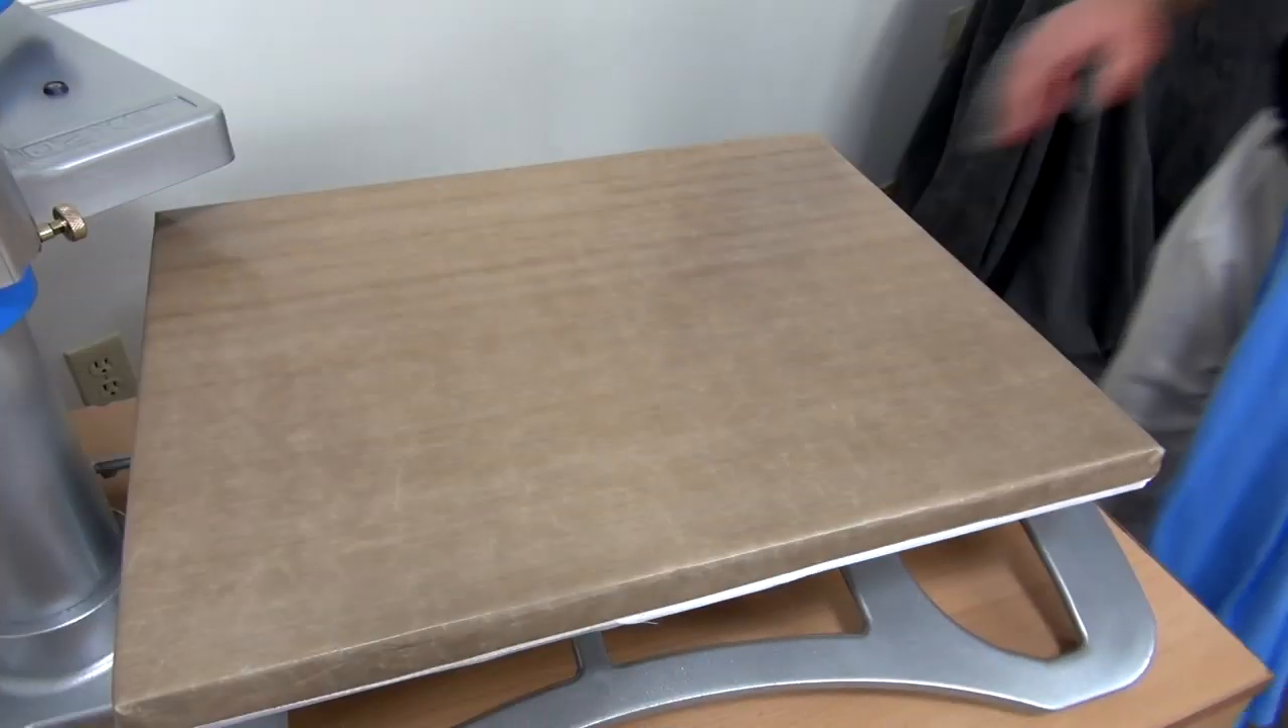So I've put my standard size platen back on.